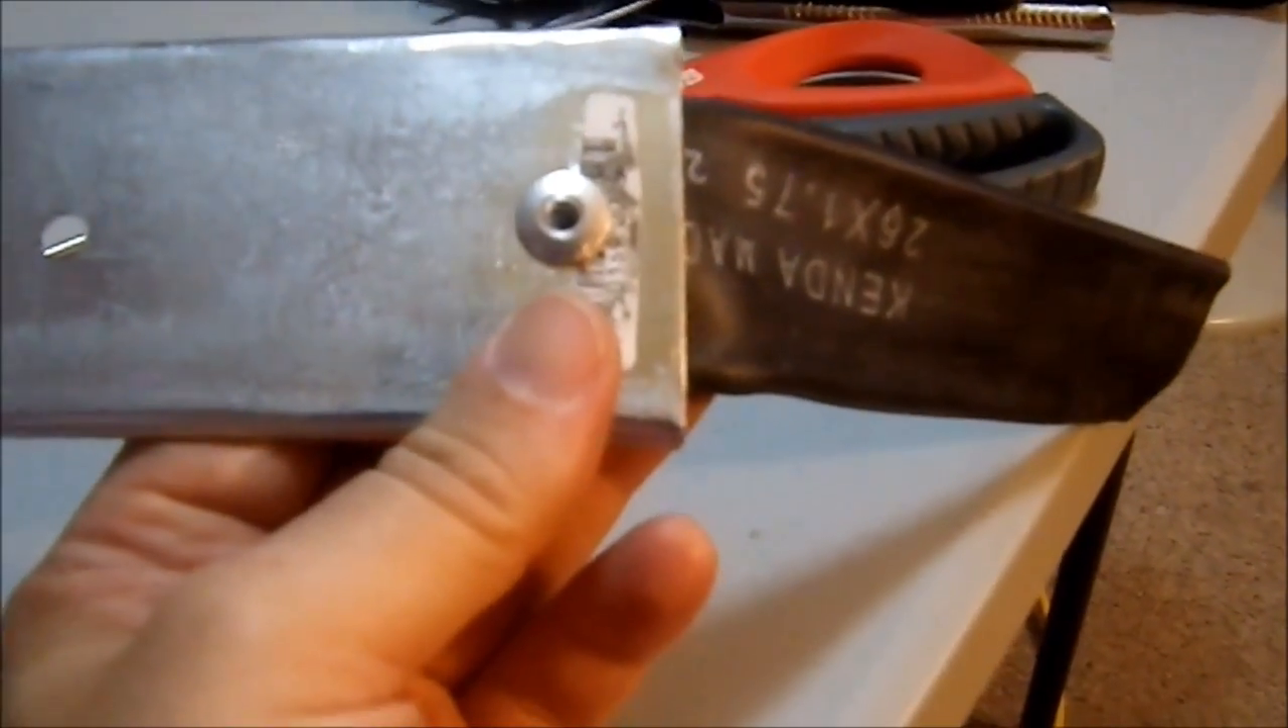That is what the blind rivet looks like when it's installed.